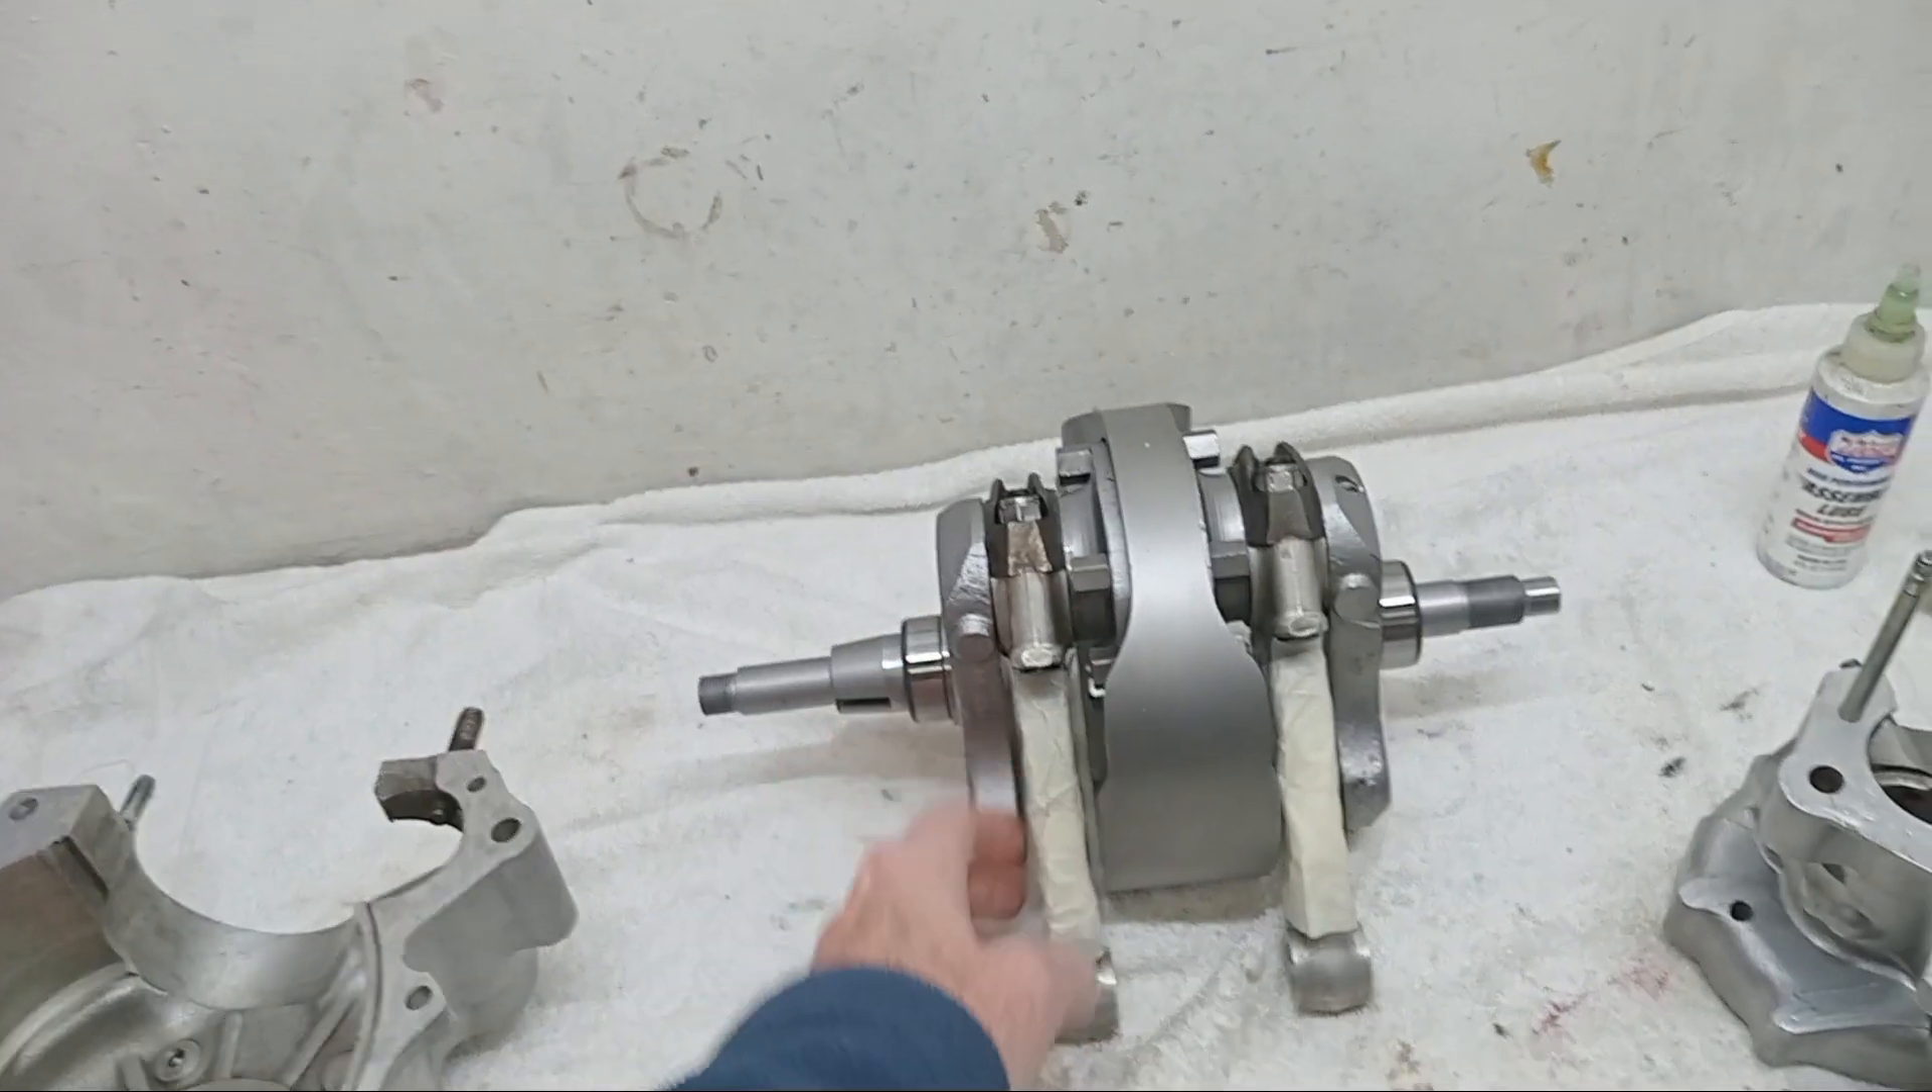So uh we i've put the uh conrods on now uh they're all done up and we've protected the protected the actual conrods themselves with the masking tape.